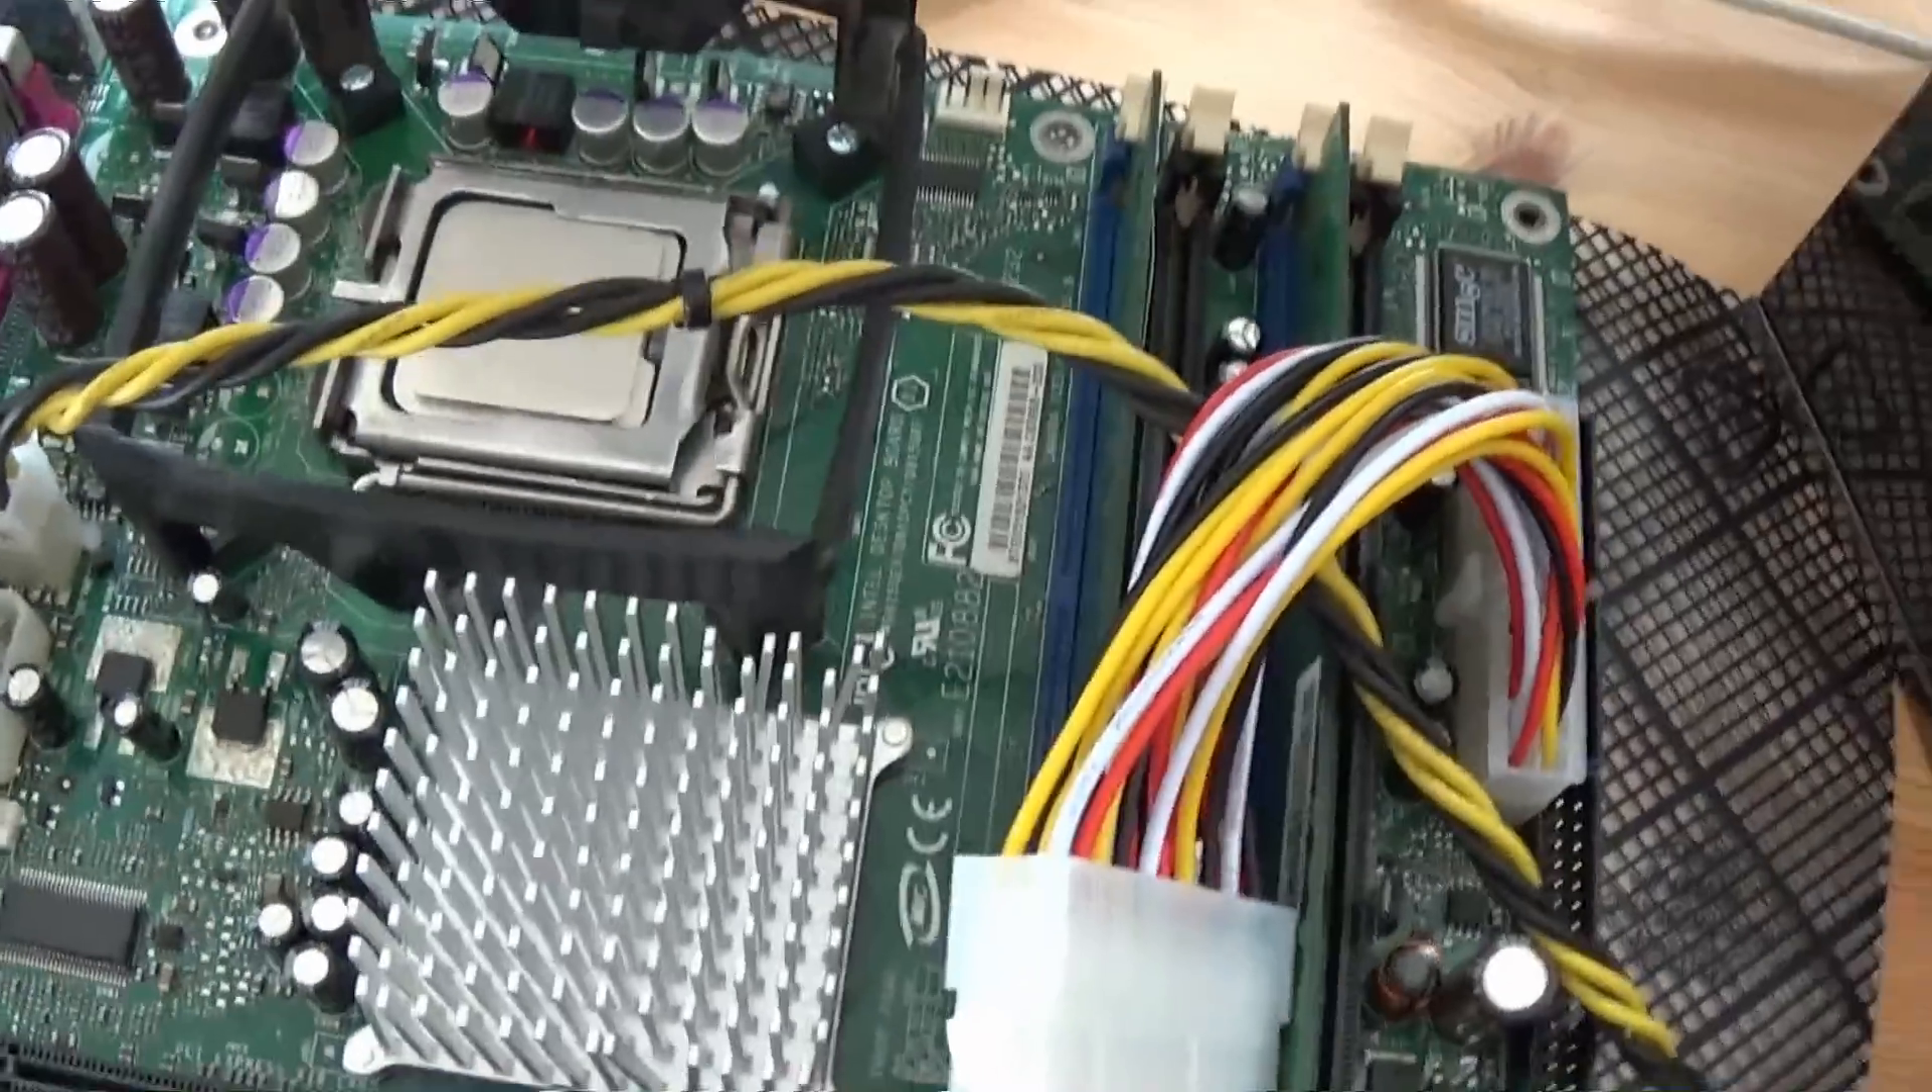Ja, auf dem Prozessor ist noch kein Kühler drauf.